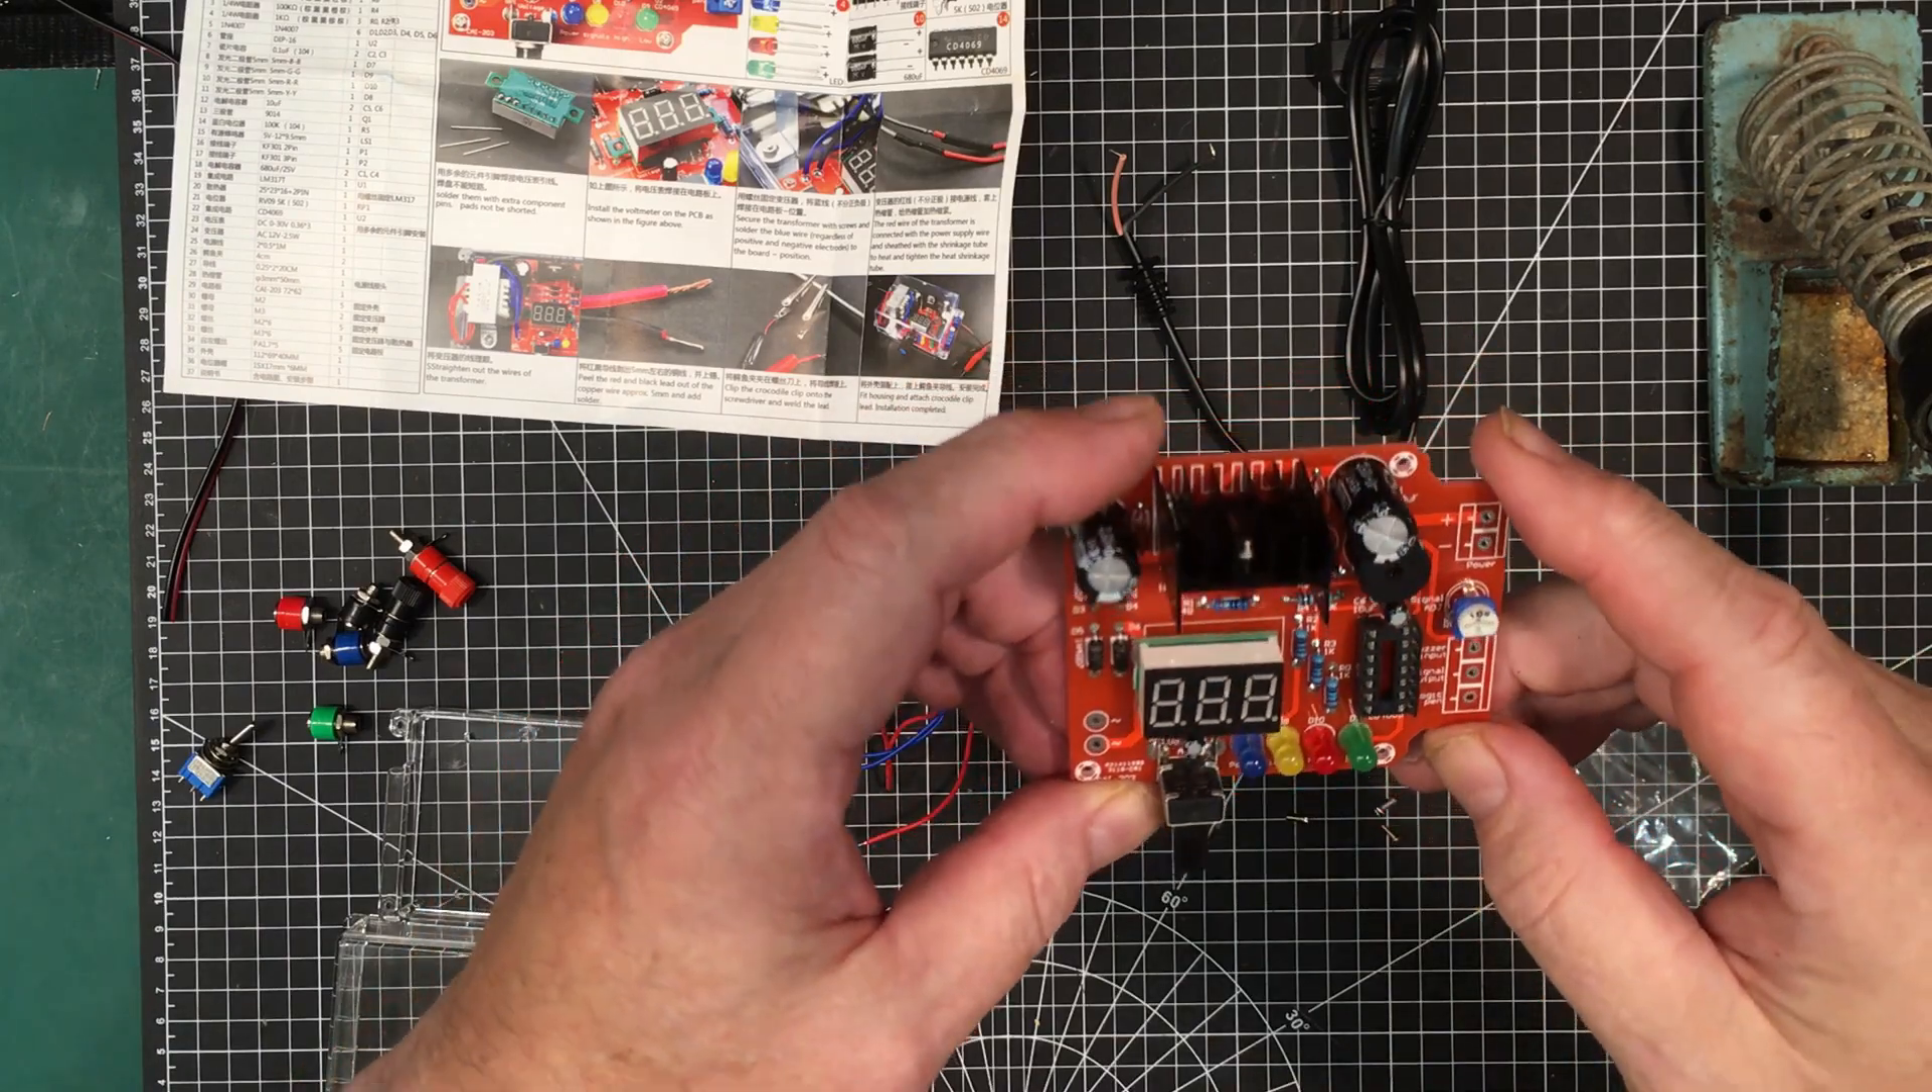Okay, so we've got the PC board put together.